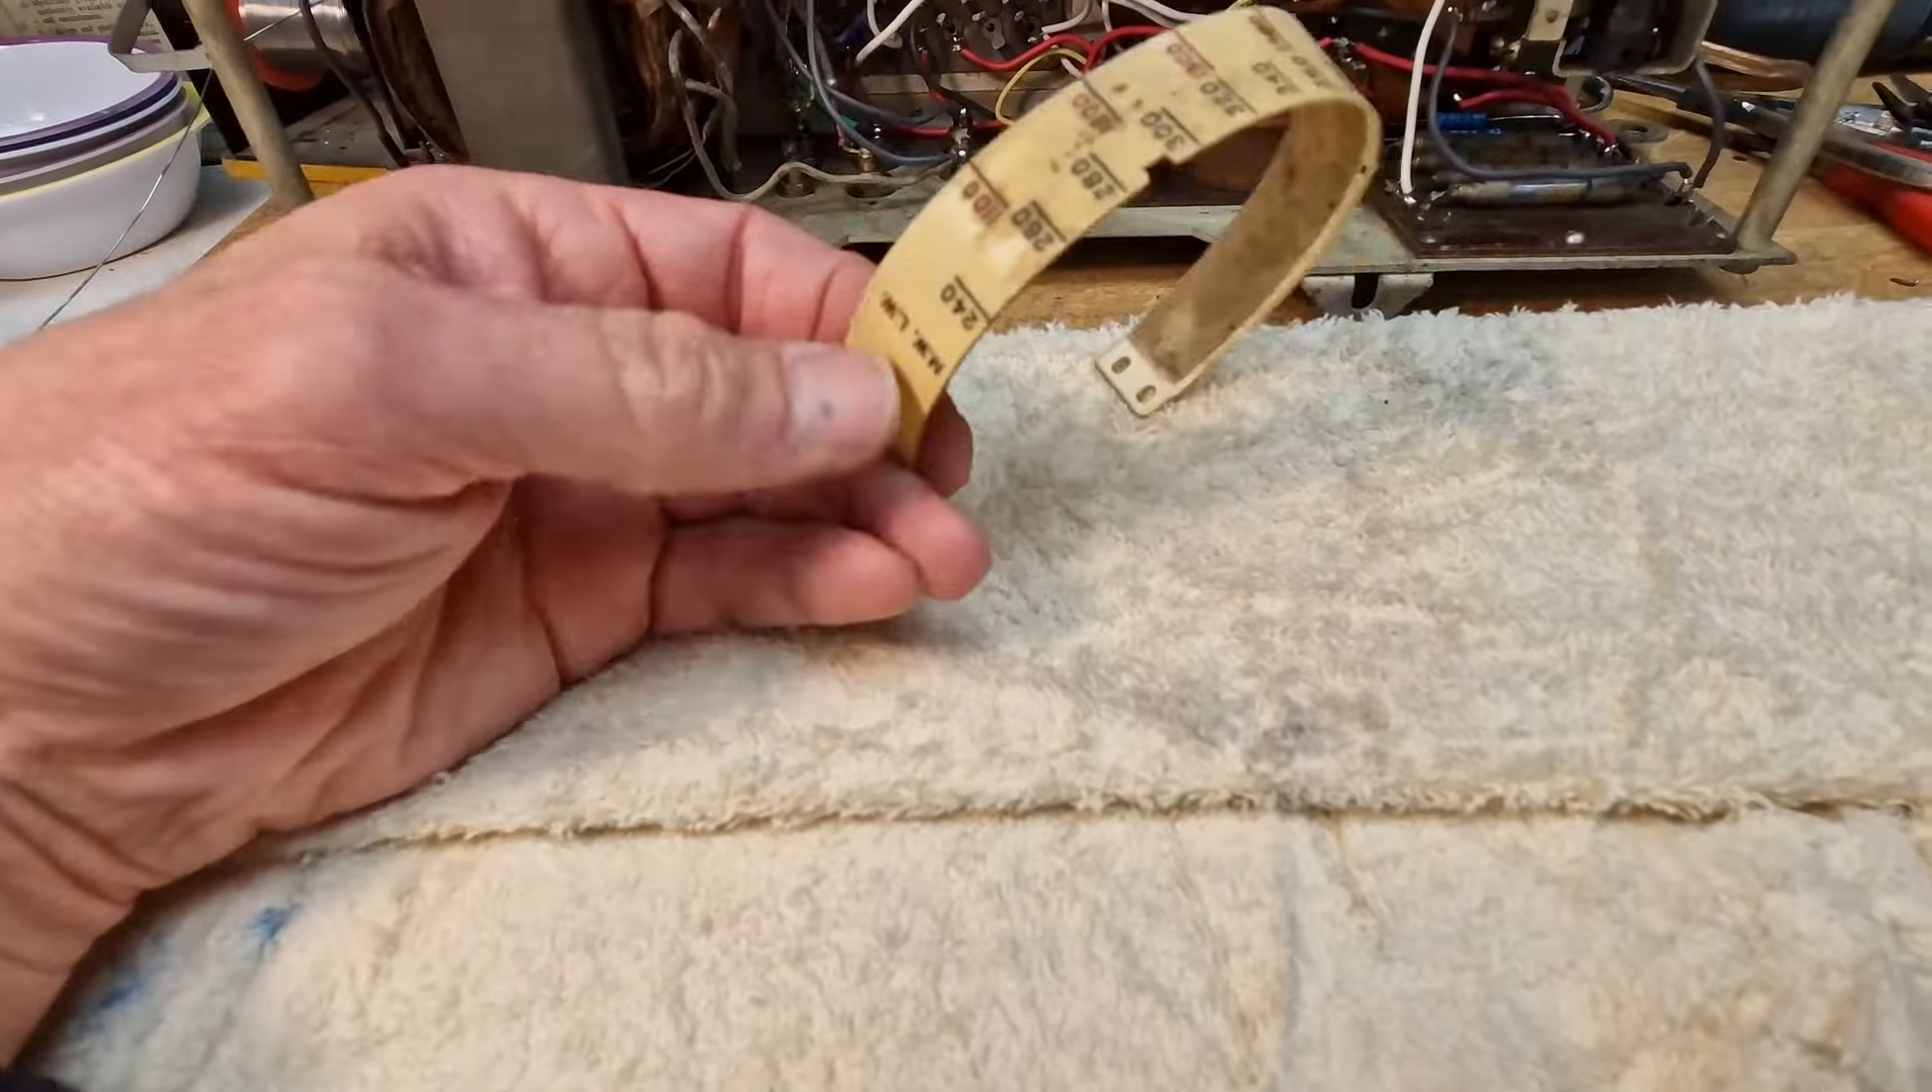I've got the celluloid frequency guide, if you like, the dial off the front.